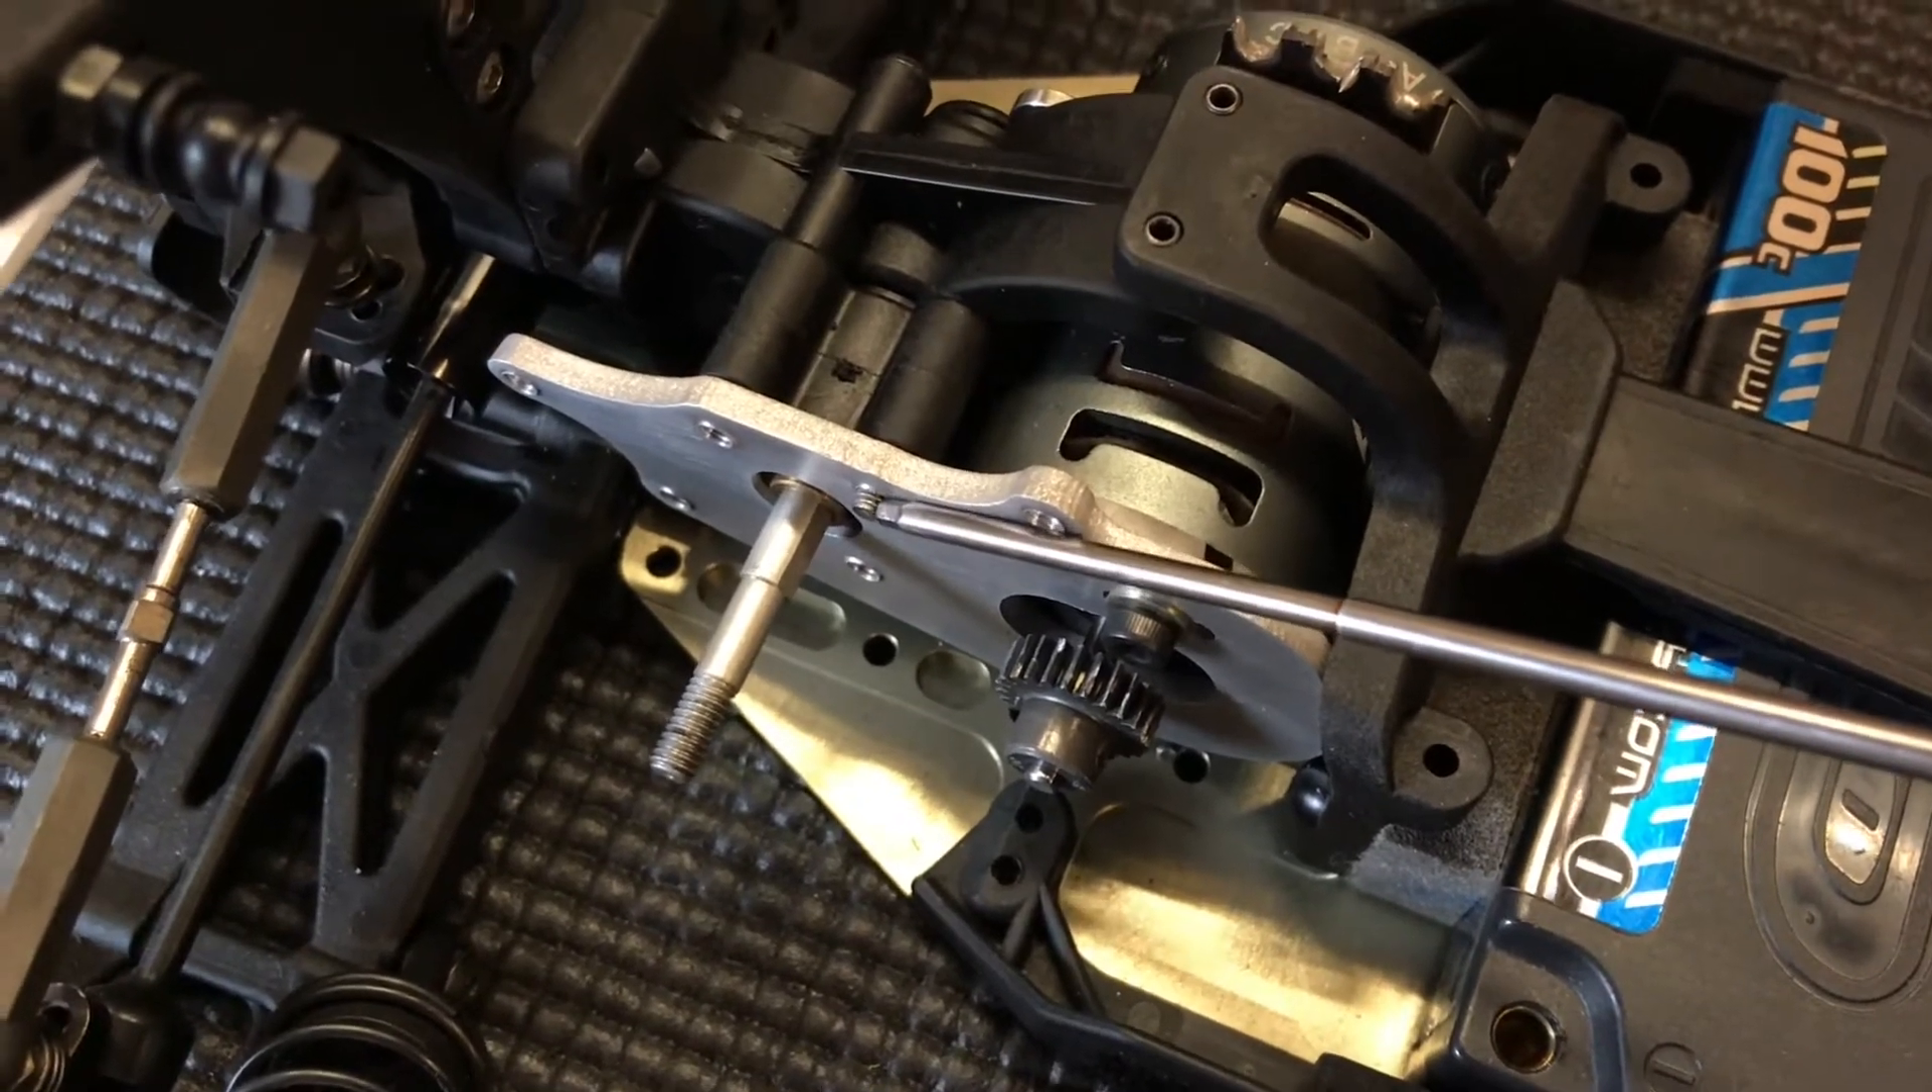Now we've fitted that bolt you can see it slightly protruding out from the motor plate so we just need to basically remove this flush.